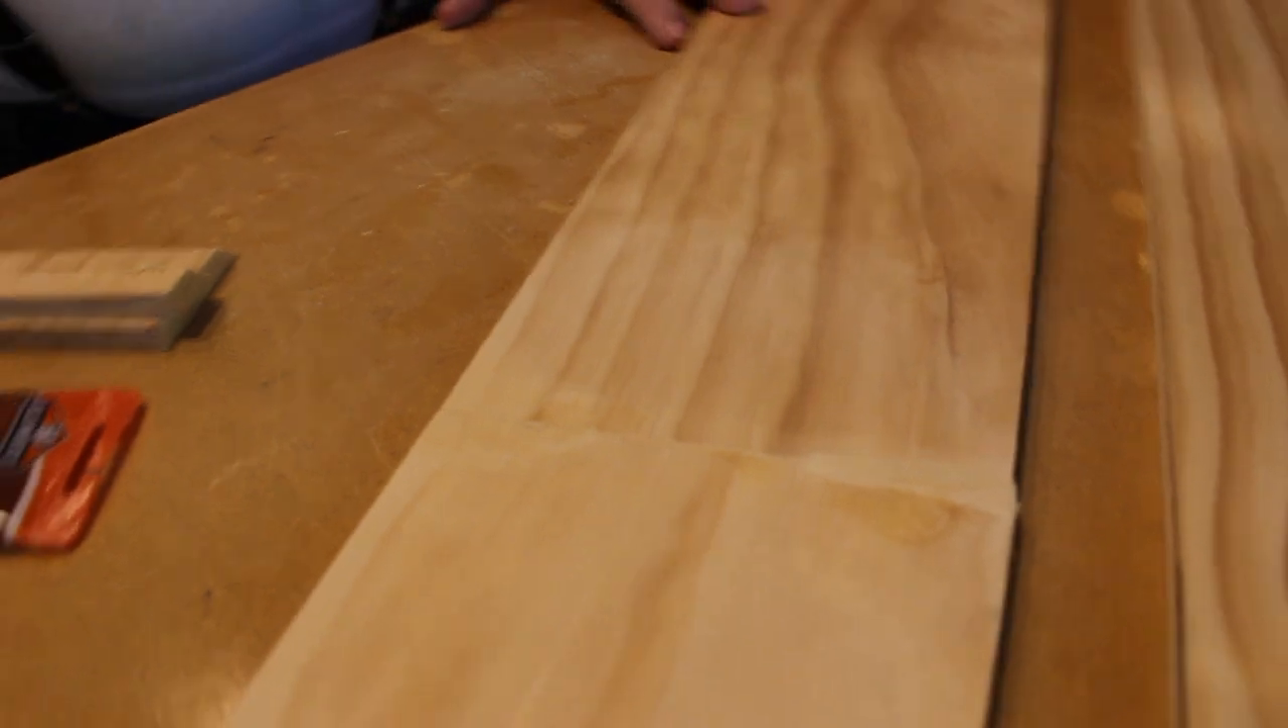You can see that the grain doesn't obviously exactly match up they're two different boards but you can't really see the seam otherwise.